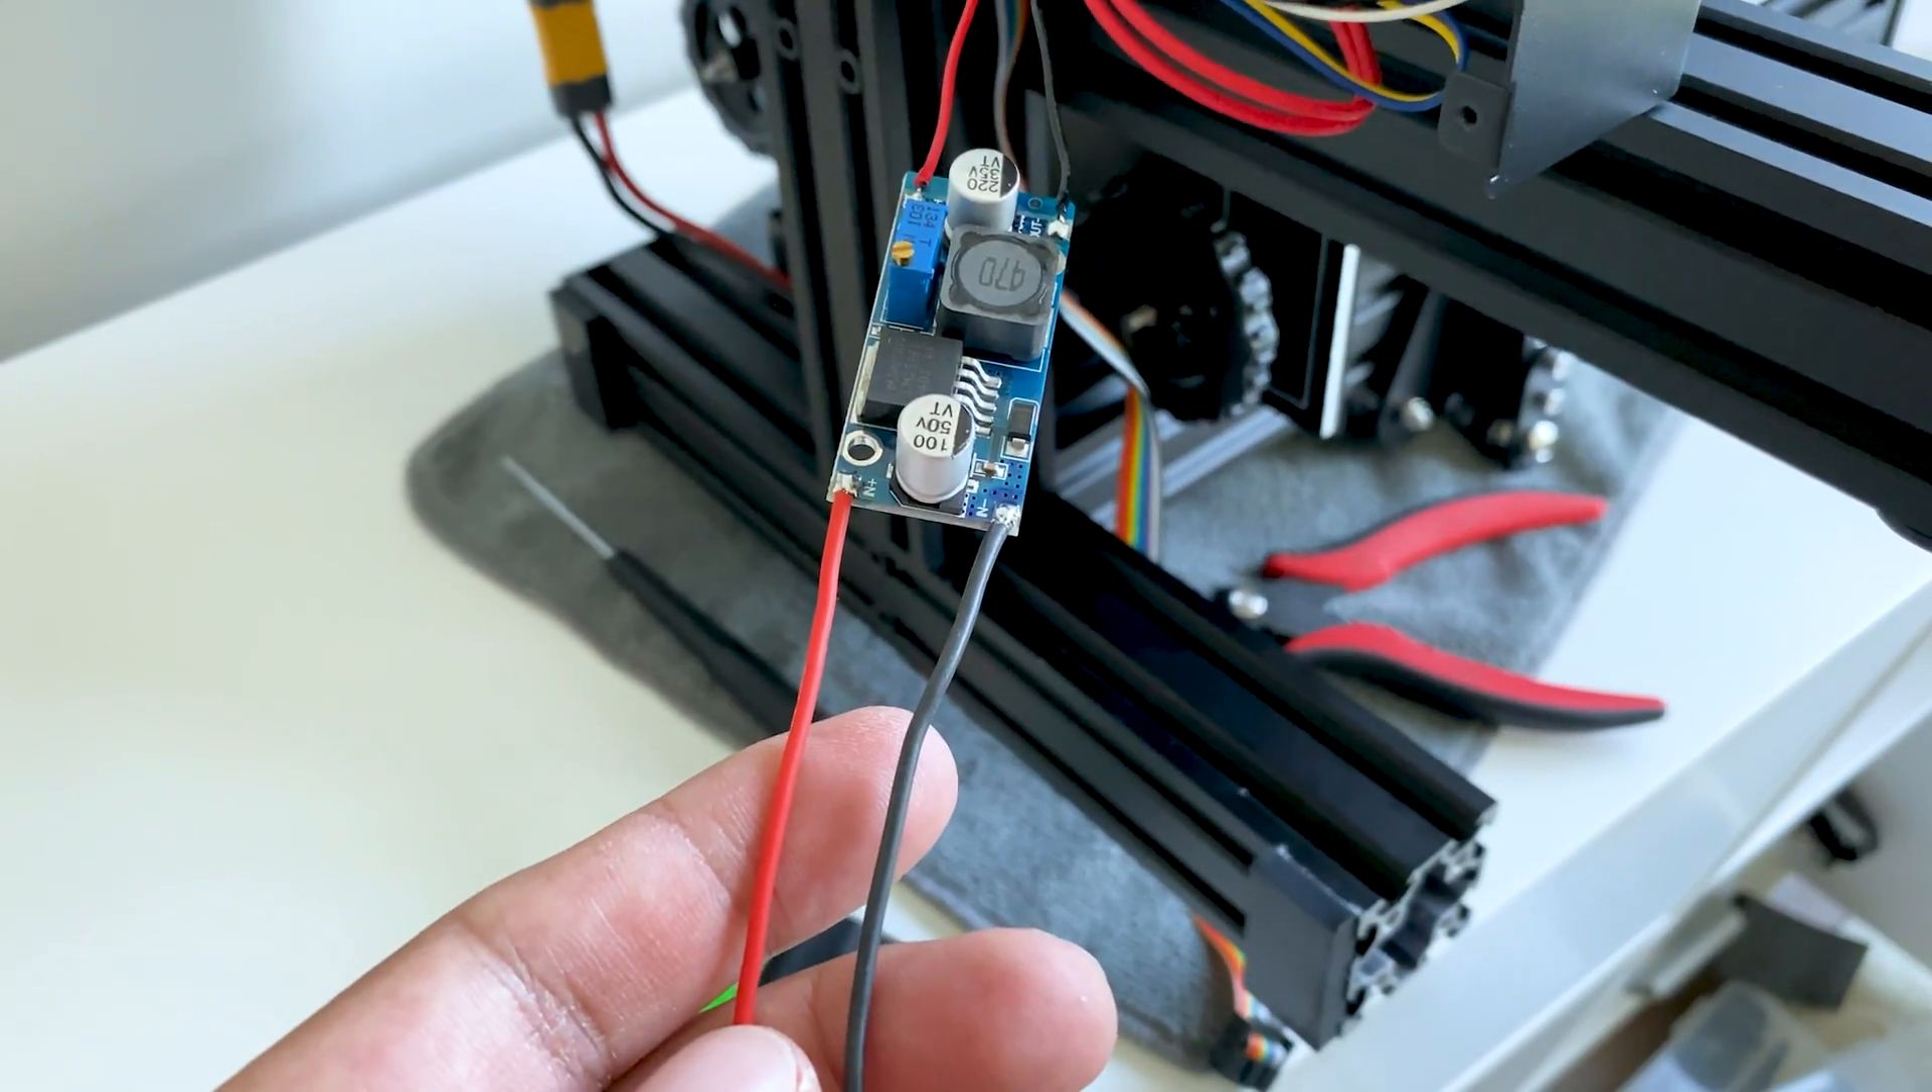We've attached two cables here for wiring to the motherboard.